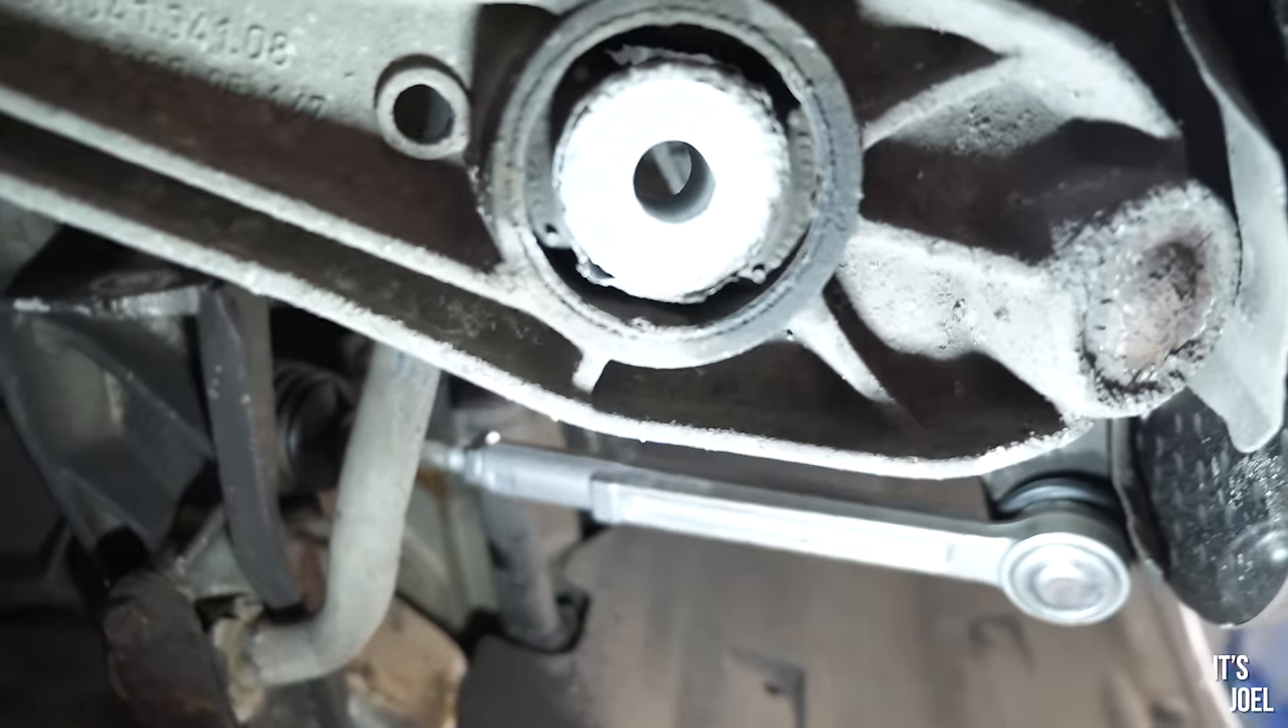The side view here you can see how it's dislodging yeah it's not even at all is it no it's actually coming out it's coming out yeah you can also see here underneath you can see how the rubber is coming away from the aluminium insert.